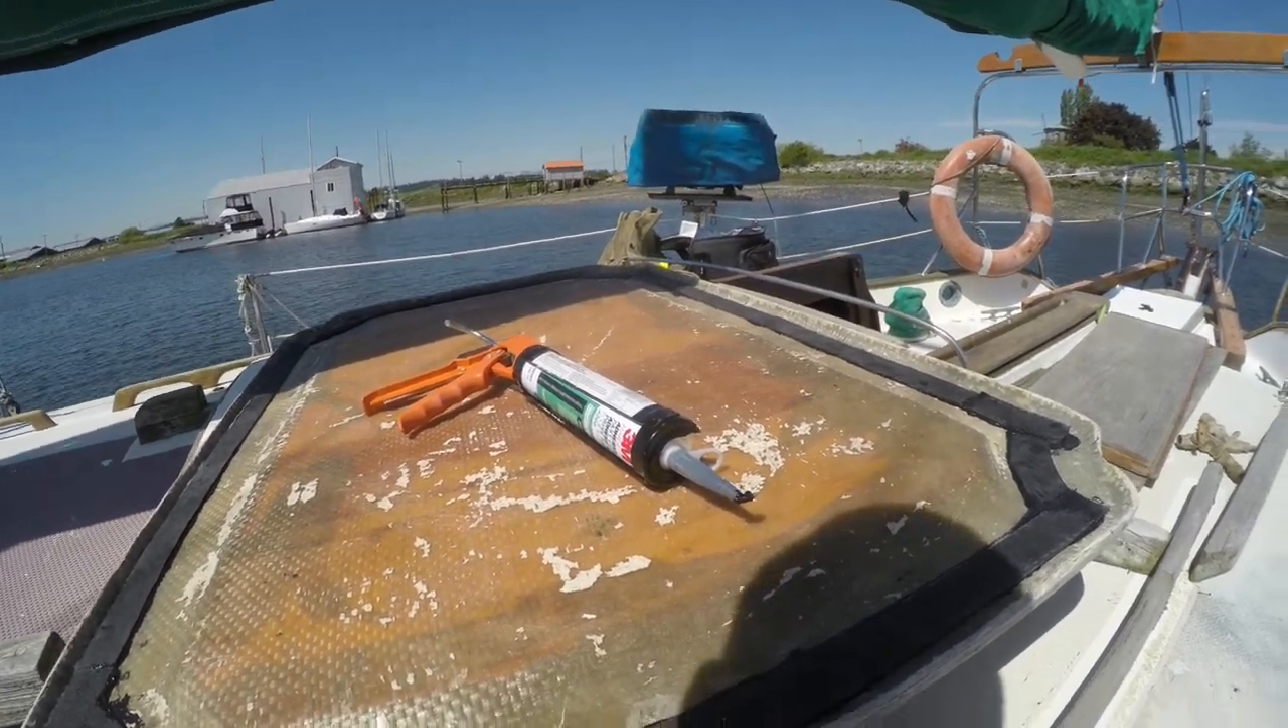This is the cockpit hatch and as you can see I've cut strips of rubber and glued them down all the way around the edge of the hatch.